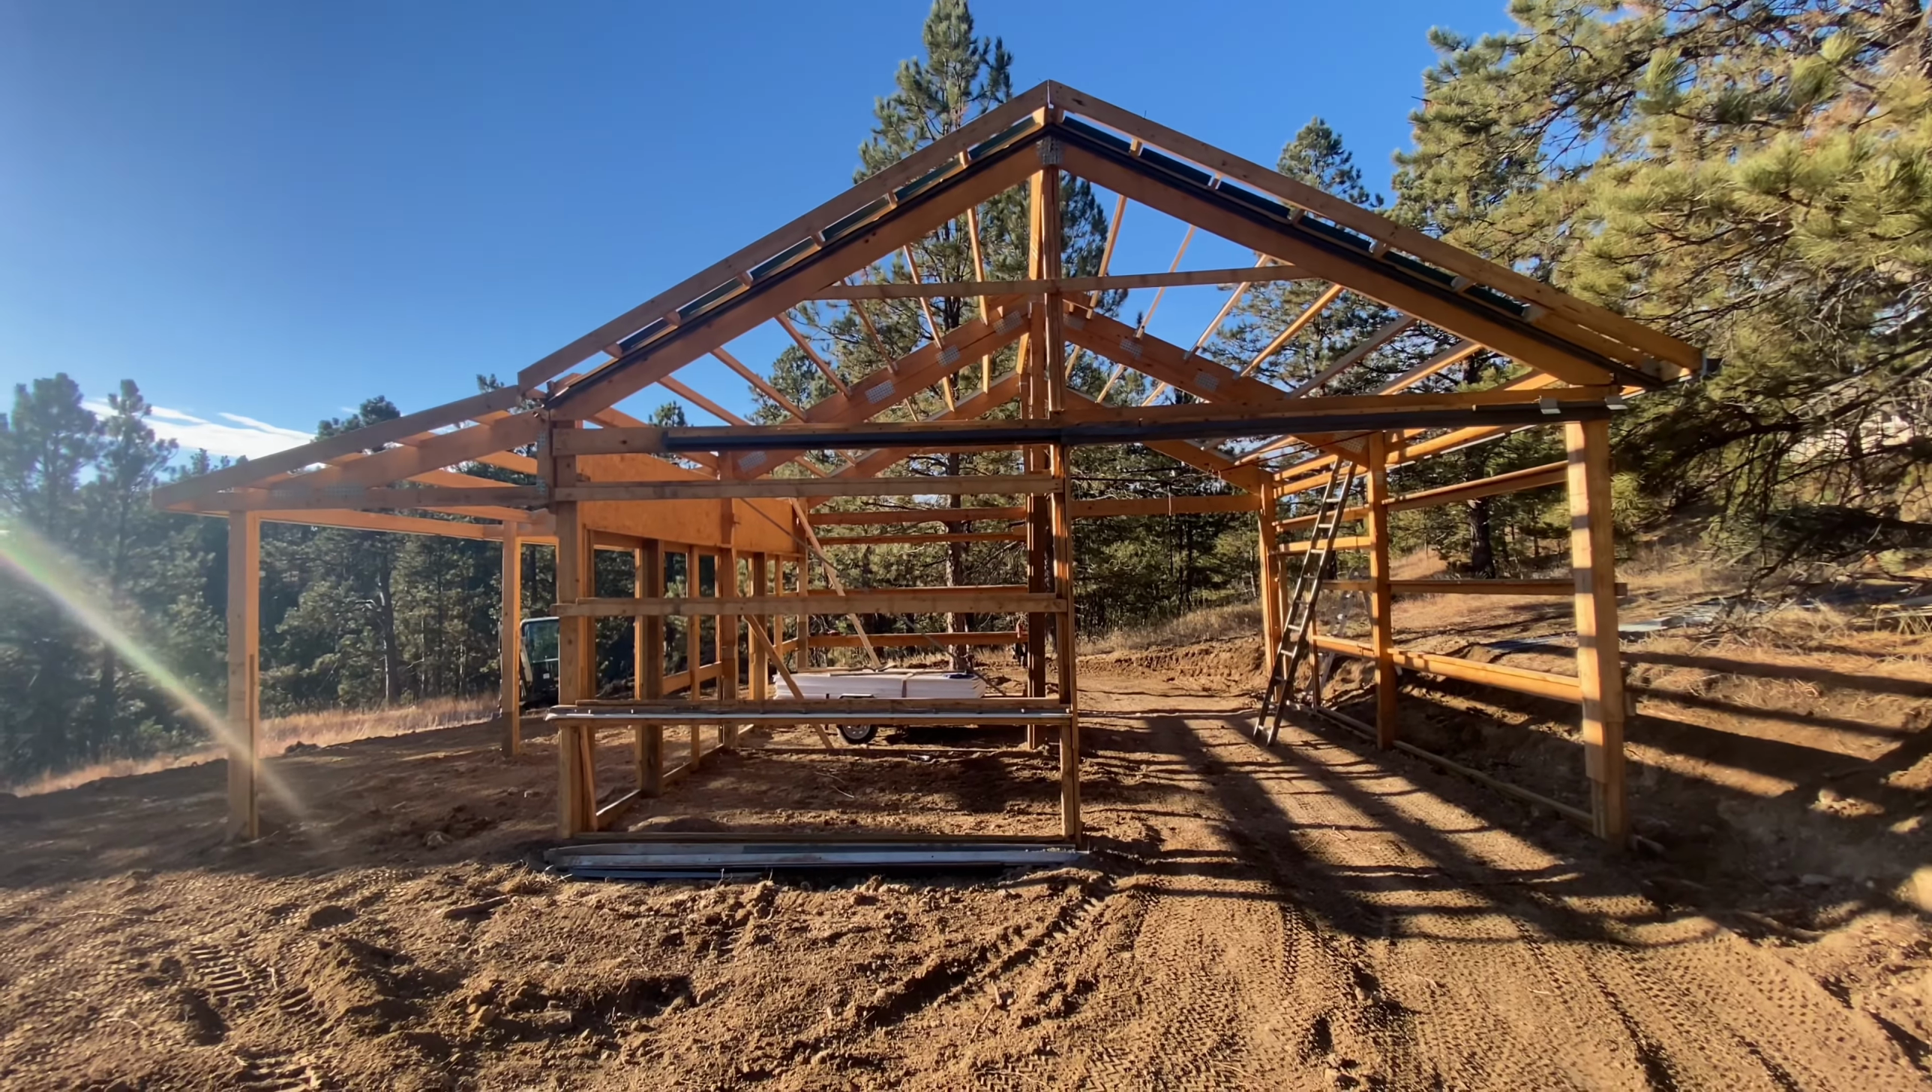I thought this week i'd have more metal on than i do obviously i have zero on right now but uh just a lot of little things left to do.